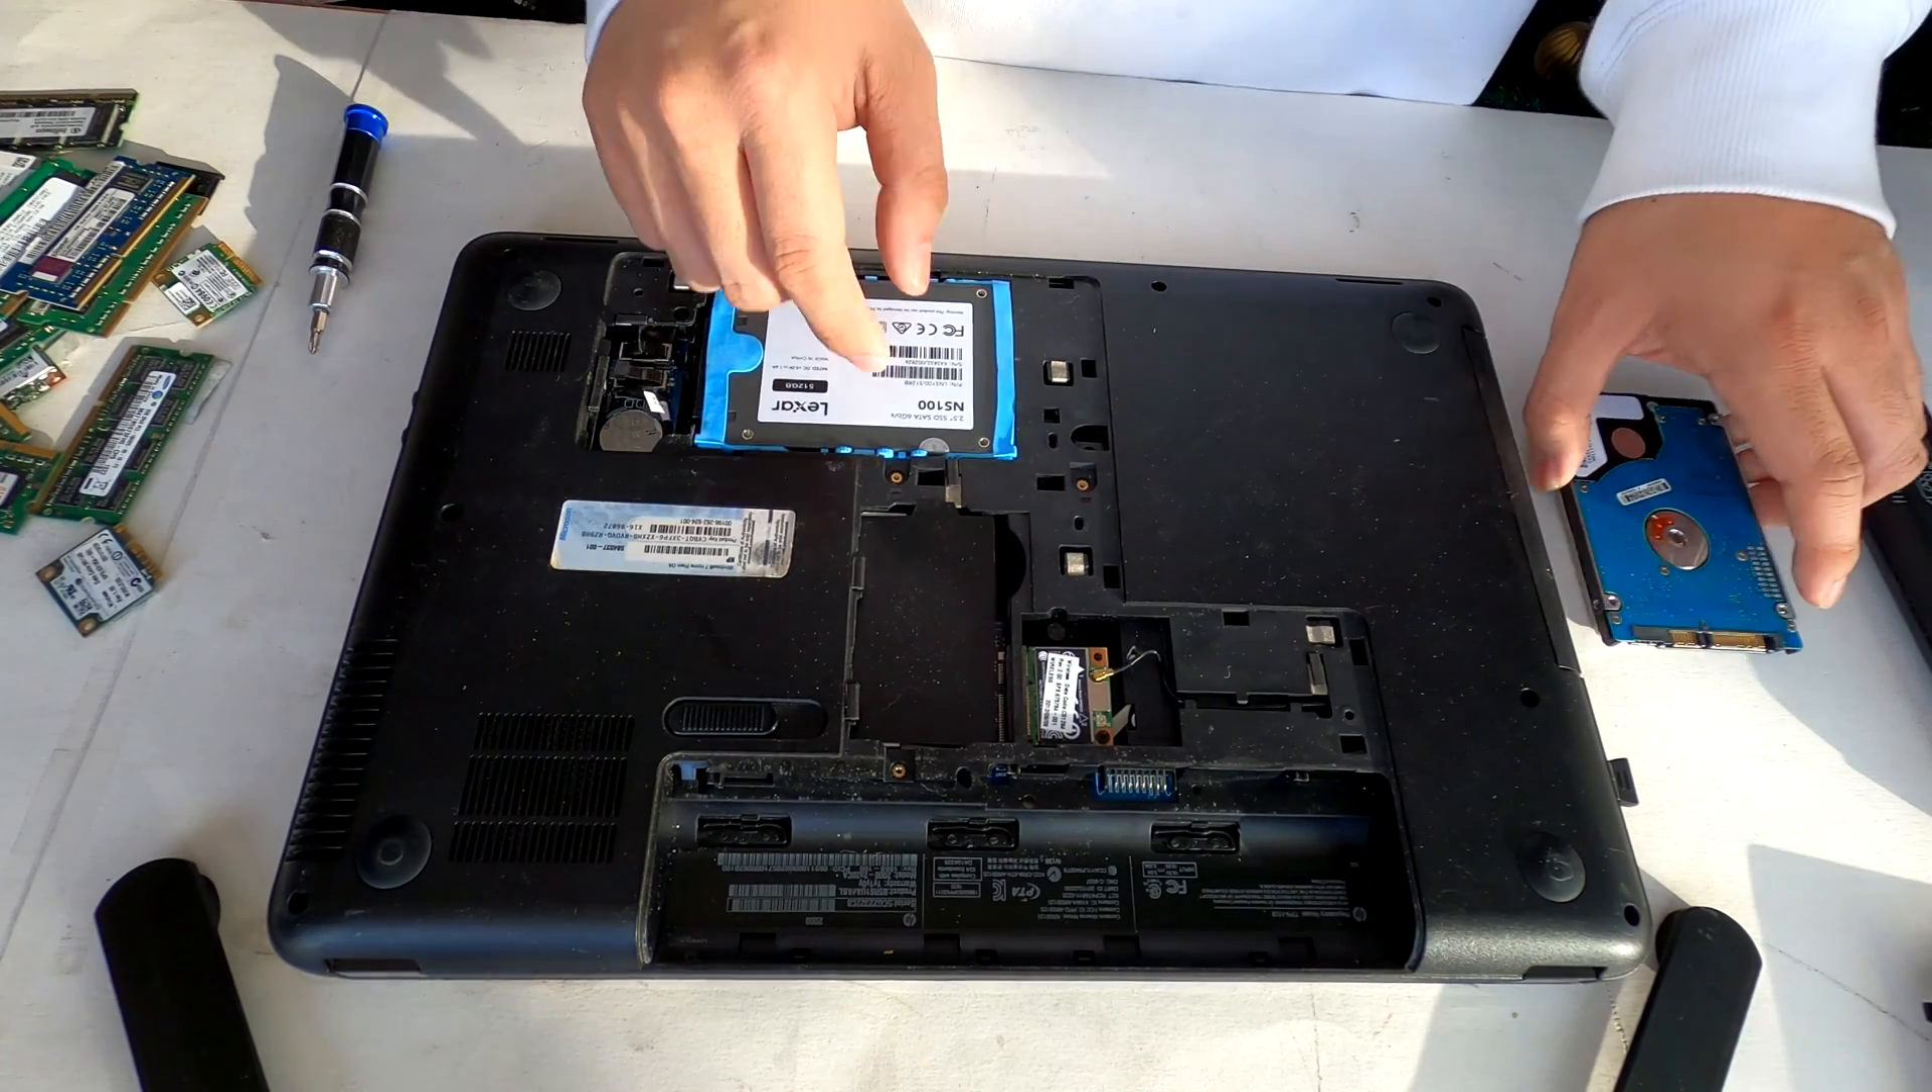Now we have replaced the existing drive to a solid state drive.